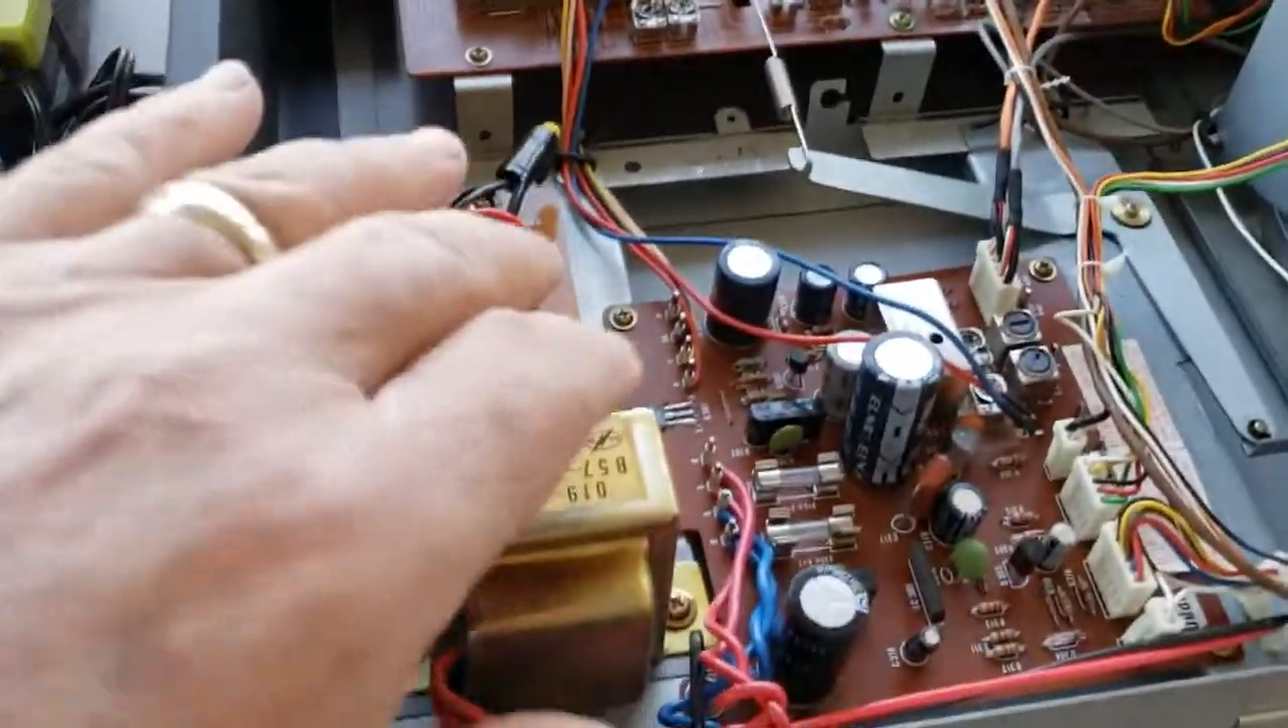Okay so I have the cover off and you can see here this is the power supply where the power comes in.